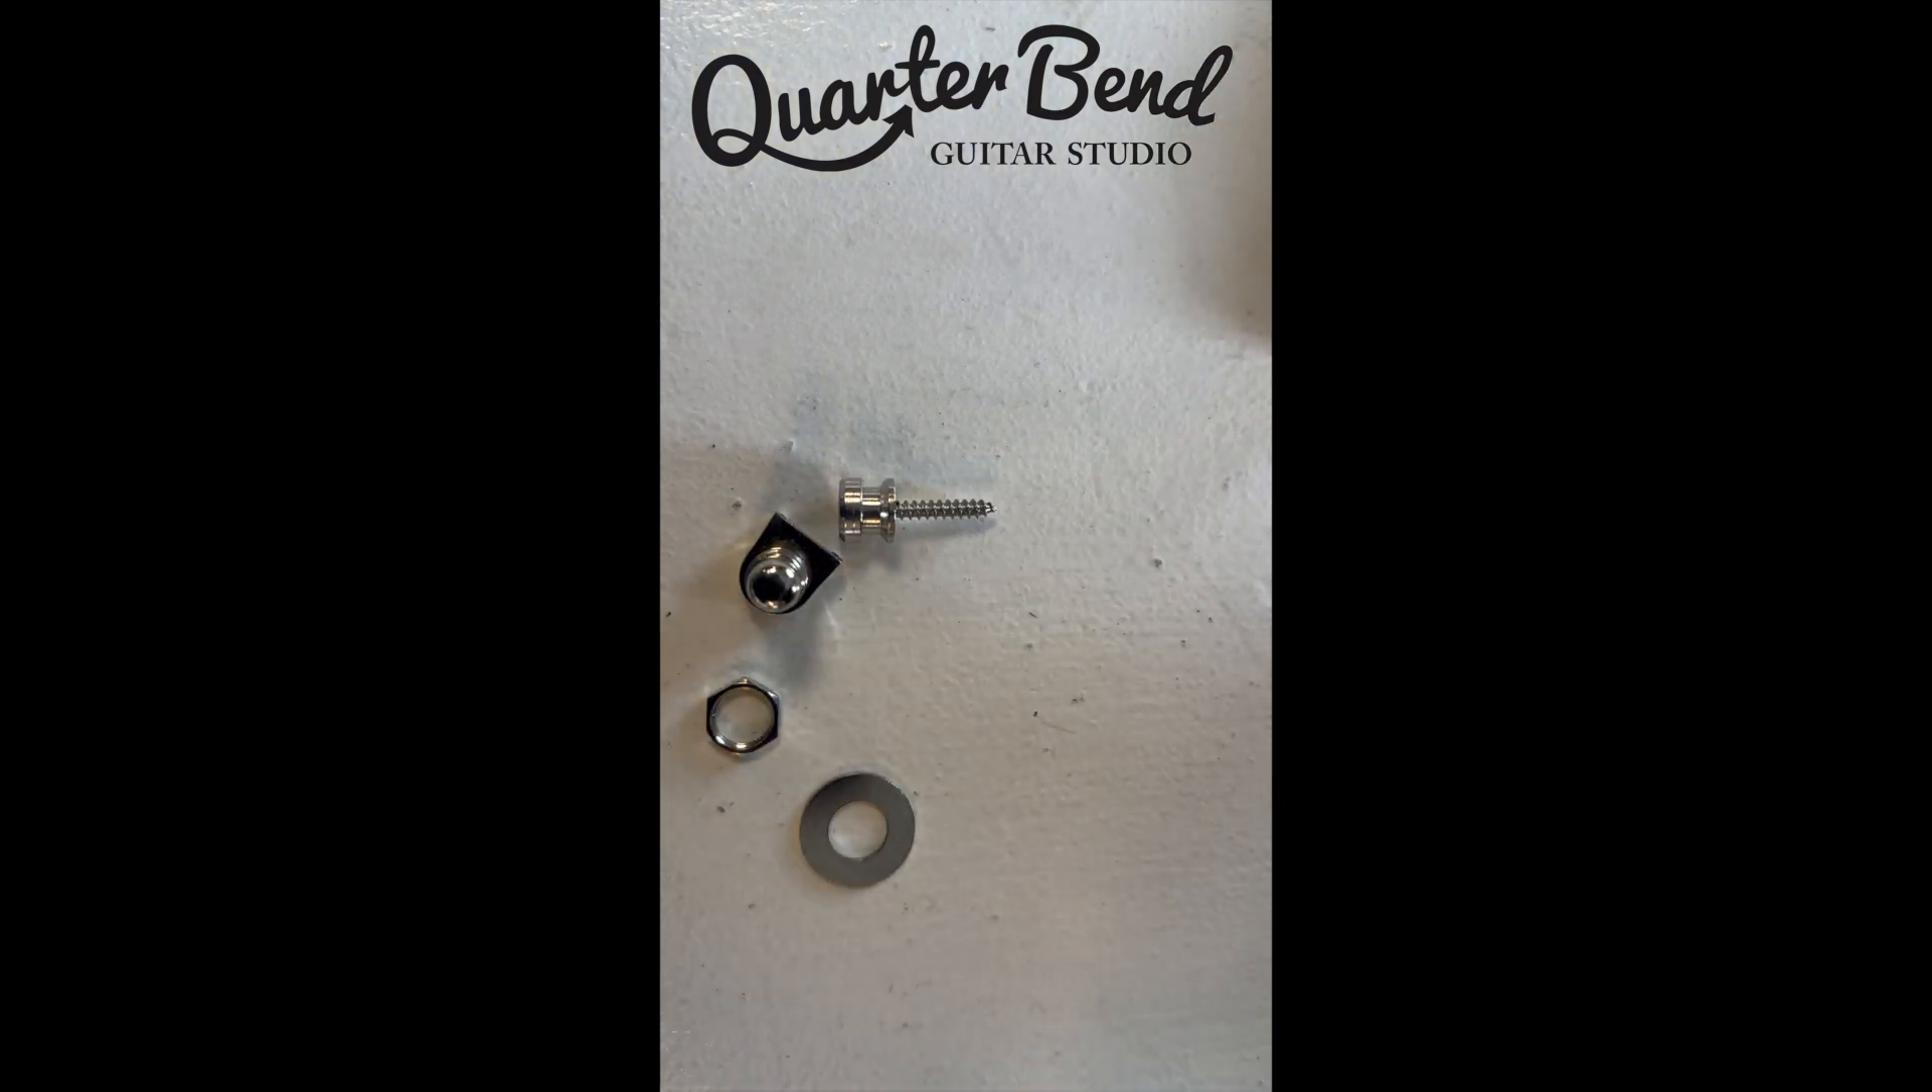We're going to have to first take this piece, unscrew the nut and the washer, so now I have it apart.